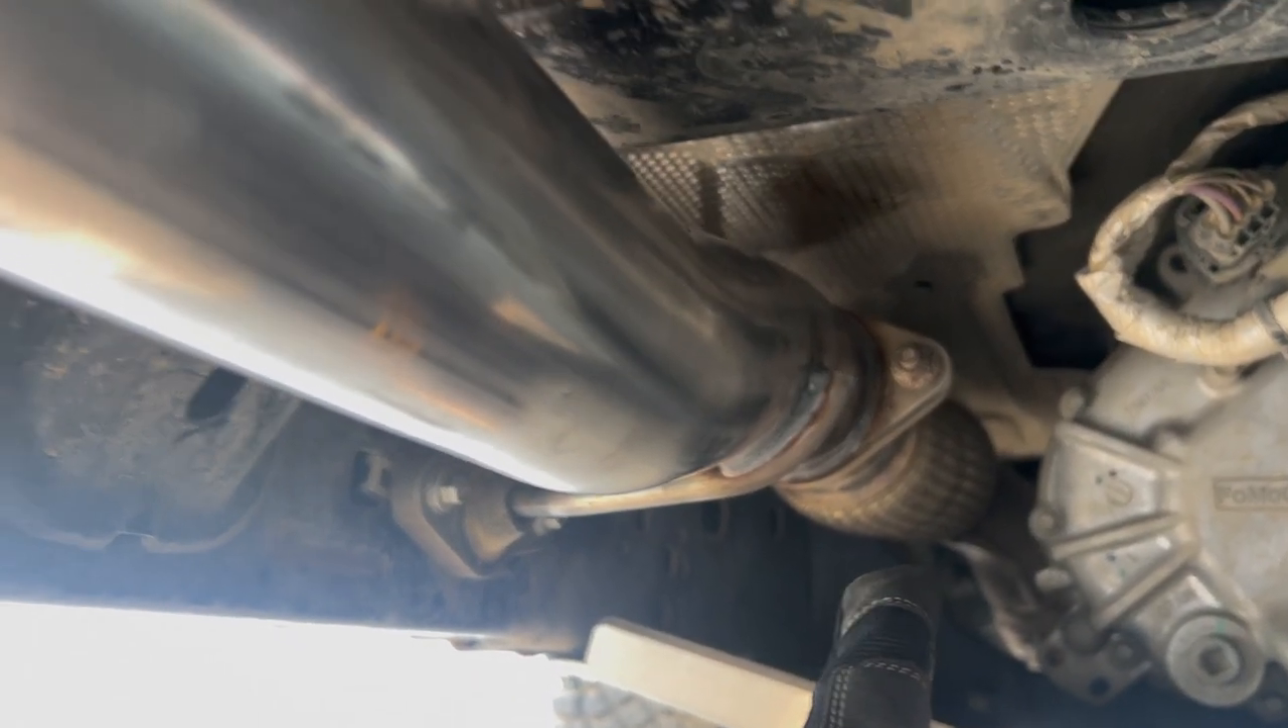We finished putting the pipe in the catalytic converter and it's now connected.